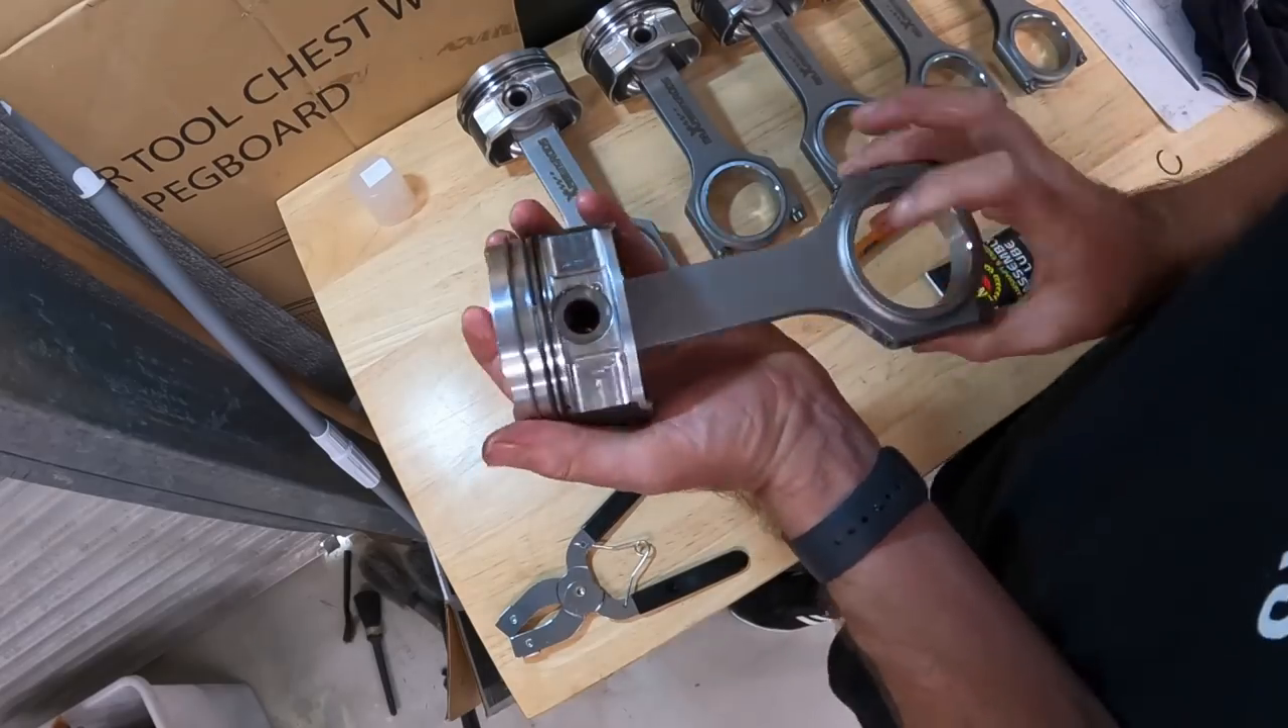Wrist pin is through. That's now joined.